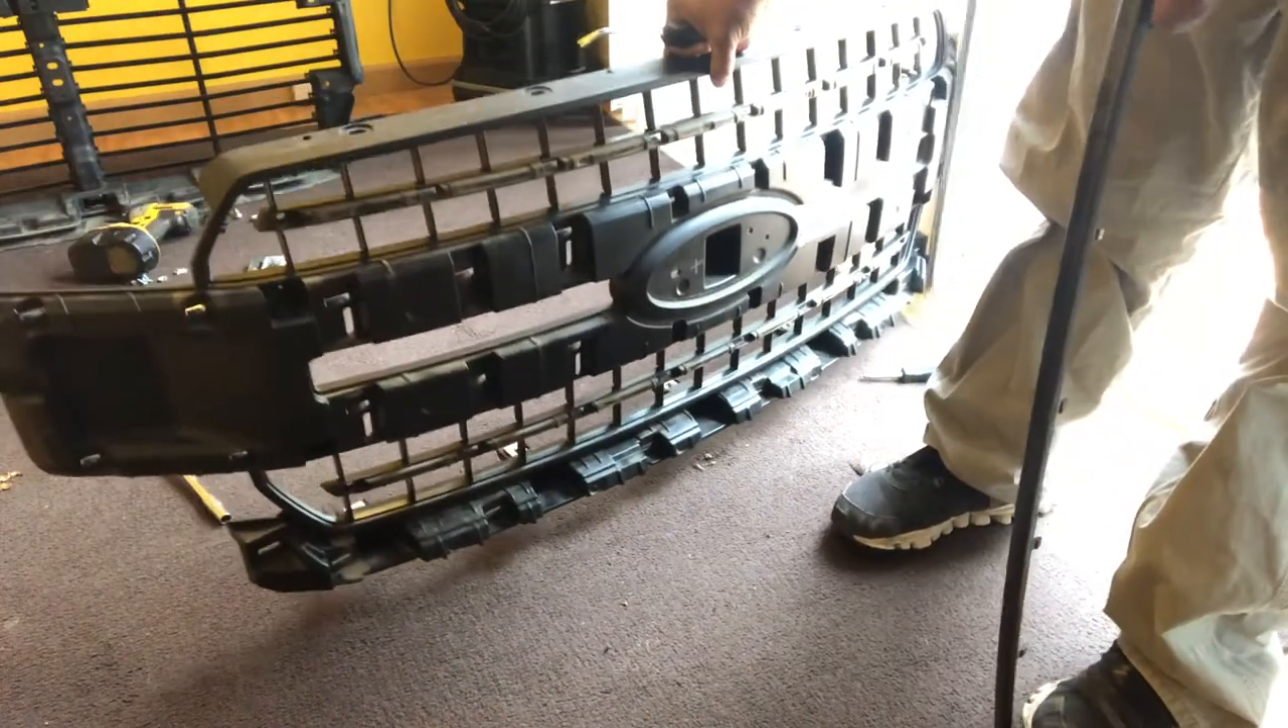So now, all three strips have been removed. Here's the naked grill.